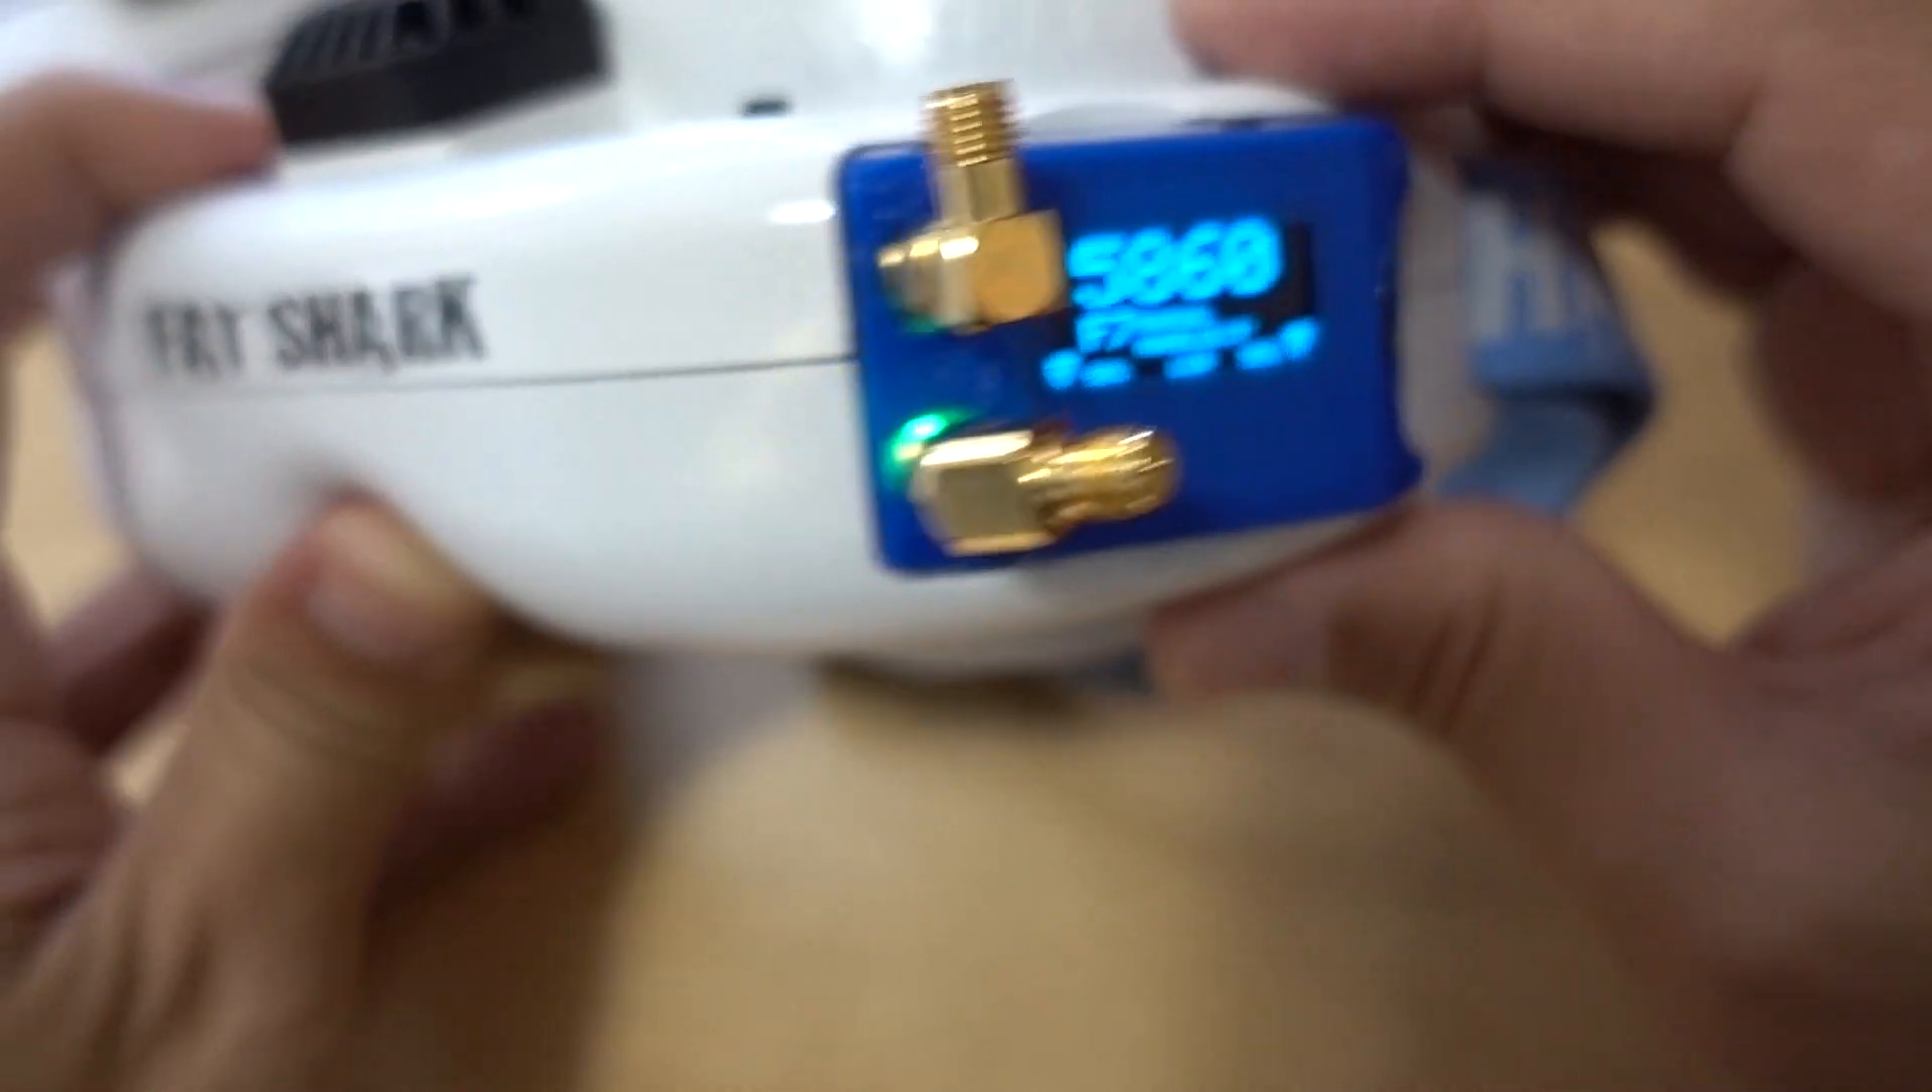Okay, so I got the module installed to my Fat Shark Dominator V3s.